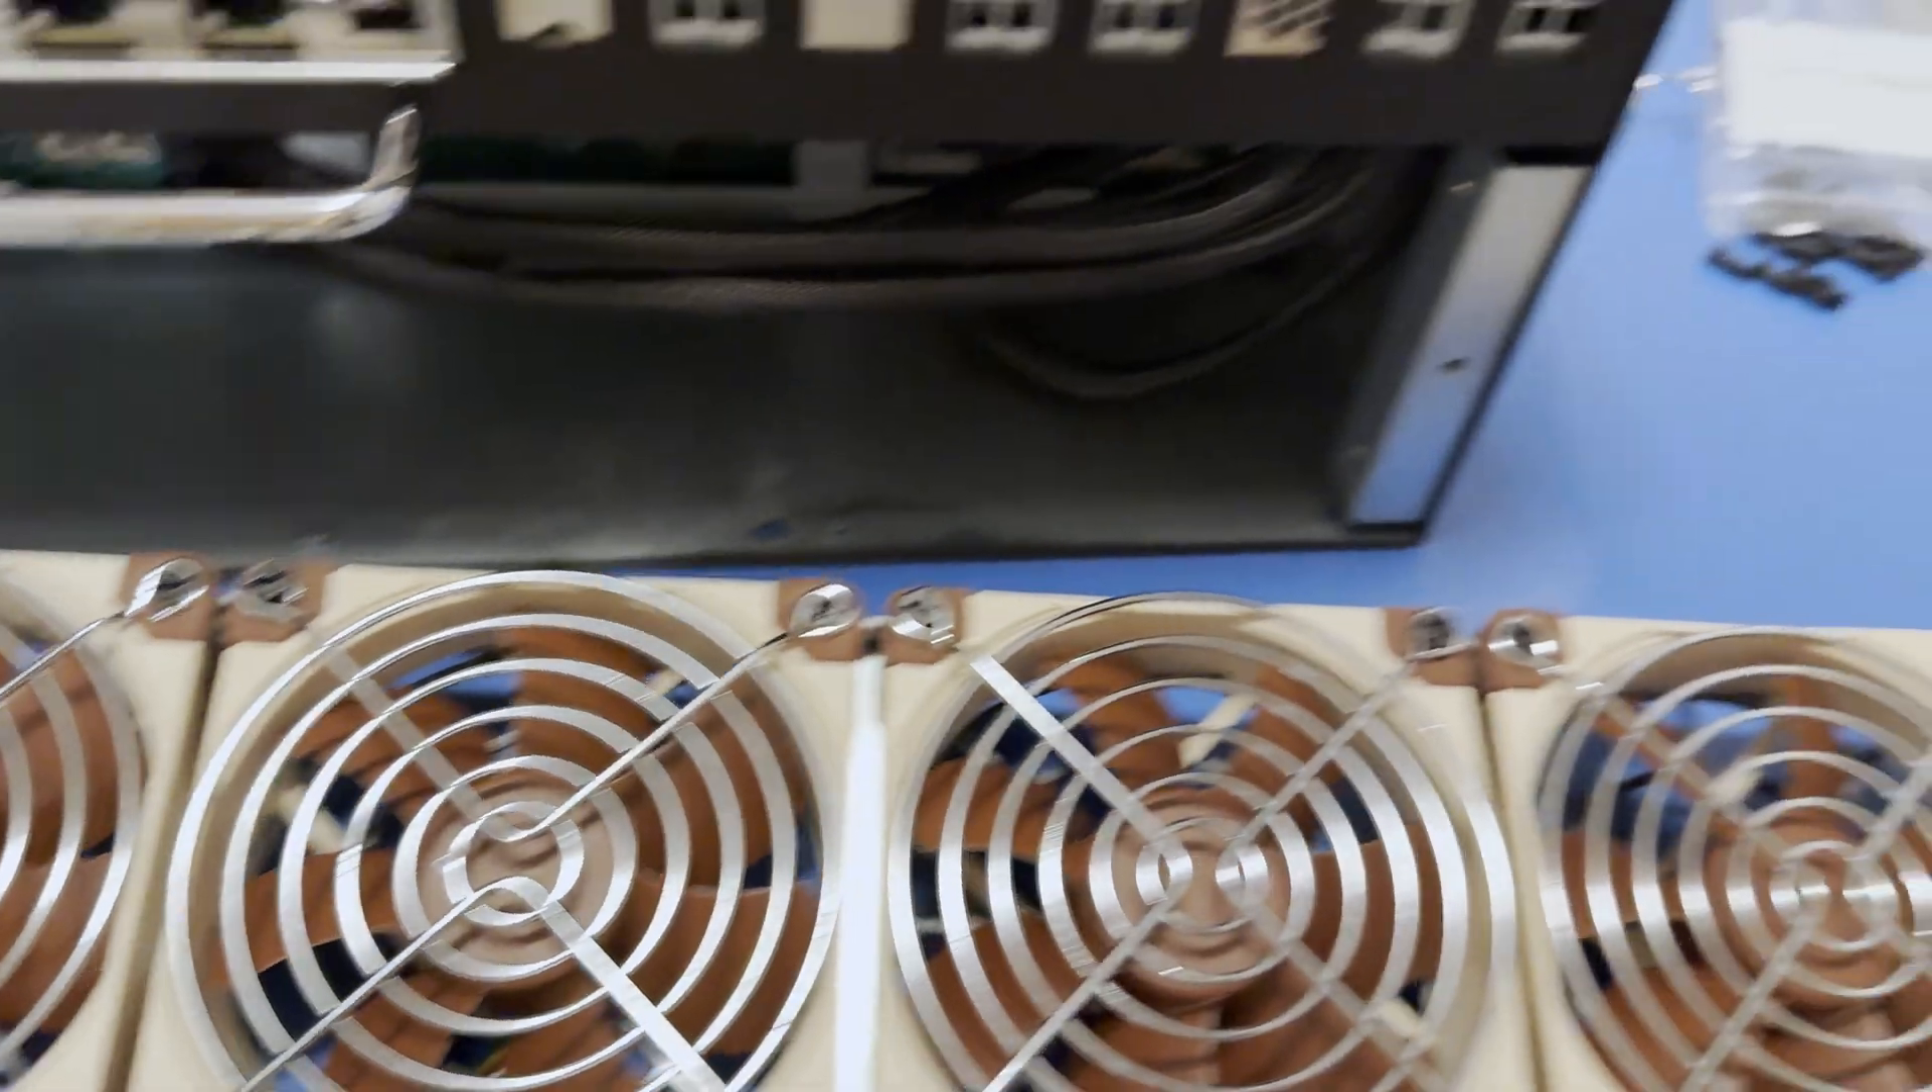Then I got all the exhaust fans for the hard drives mounted to the fan caddy.